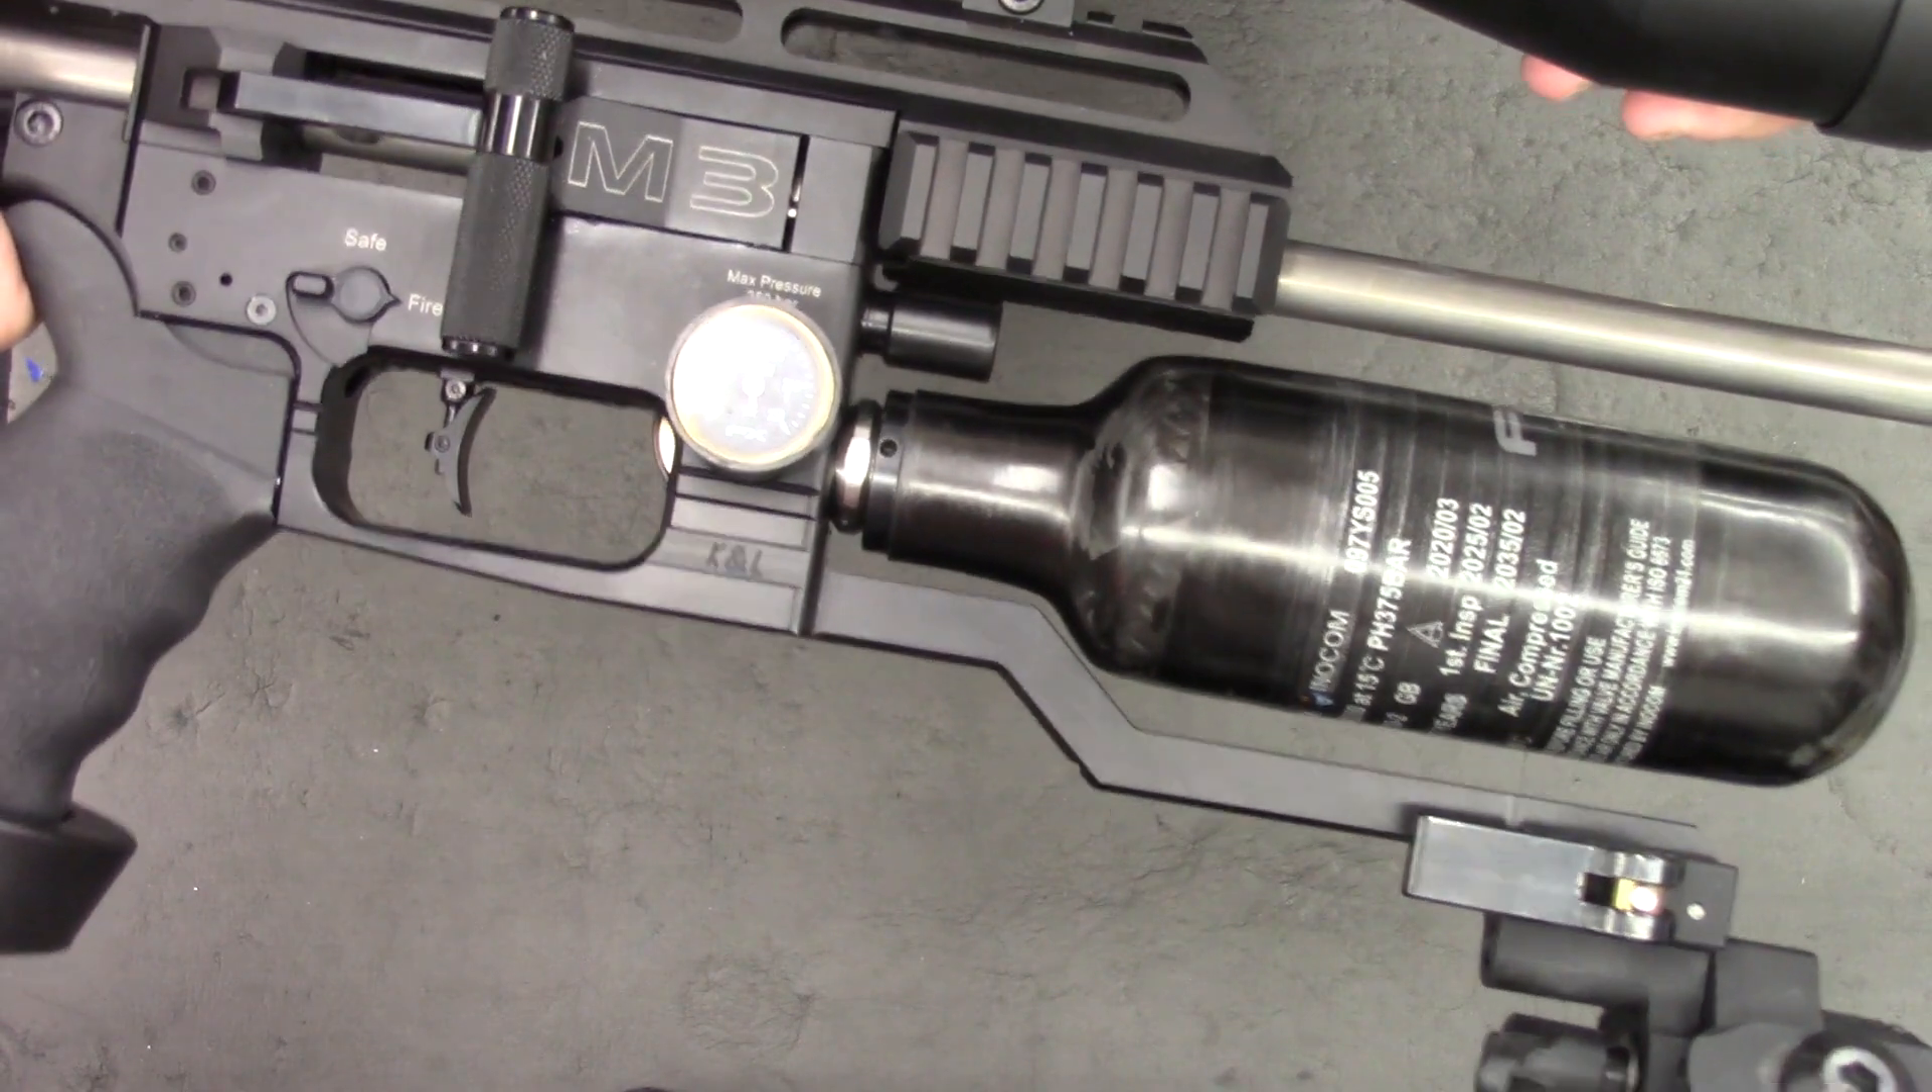So here's the compact bottle fitted on the M3. As you can see there.